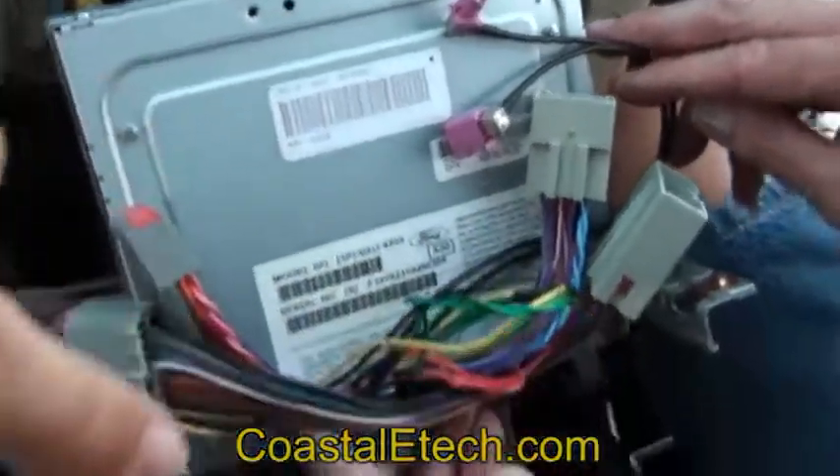Now that the radio is pulled free, it exposes the connectors on the back side.